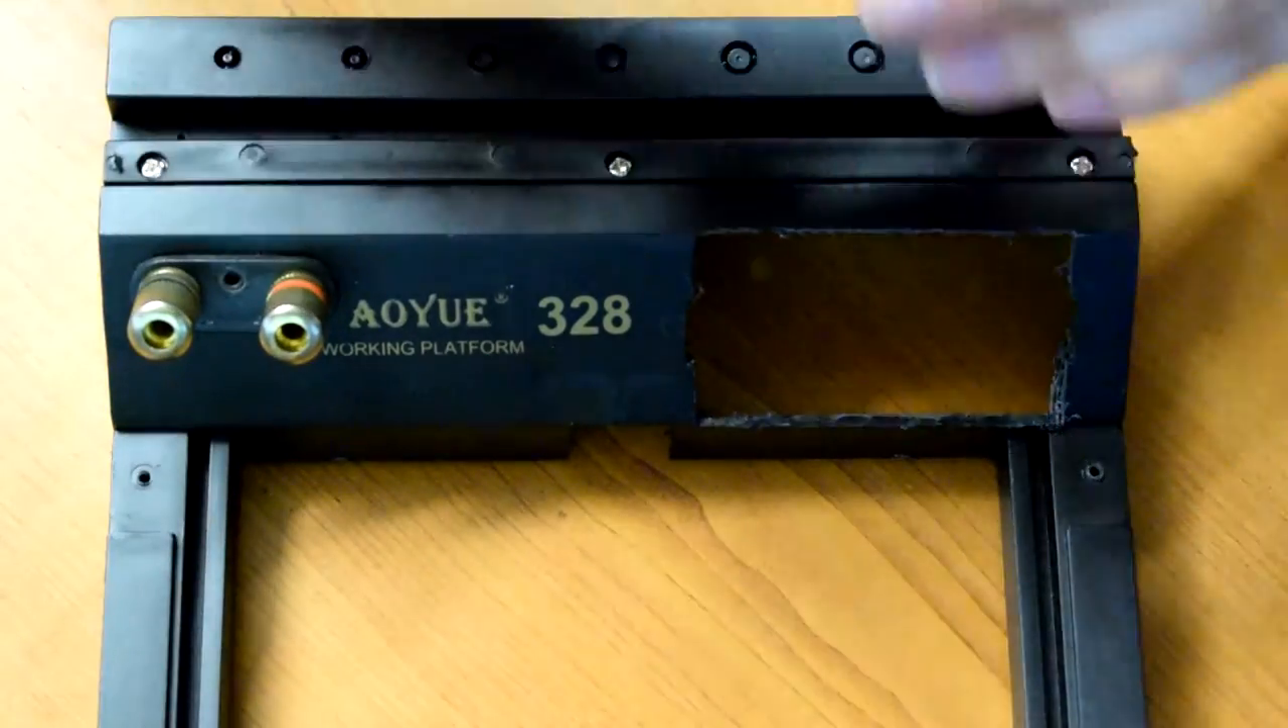So we've got our binding posts in there.